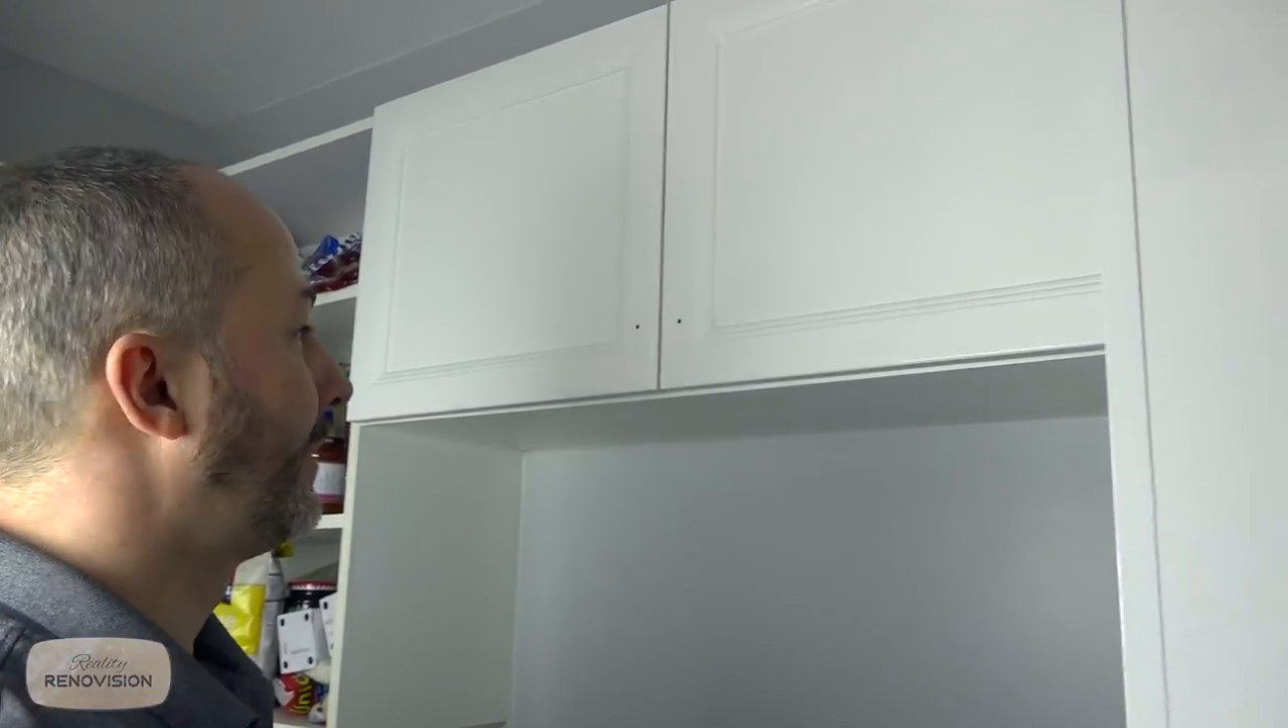Now, the only other thing that has to be done, of course, is putting the door hardware on.